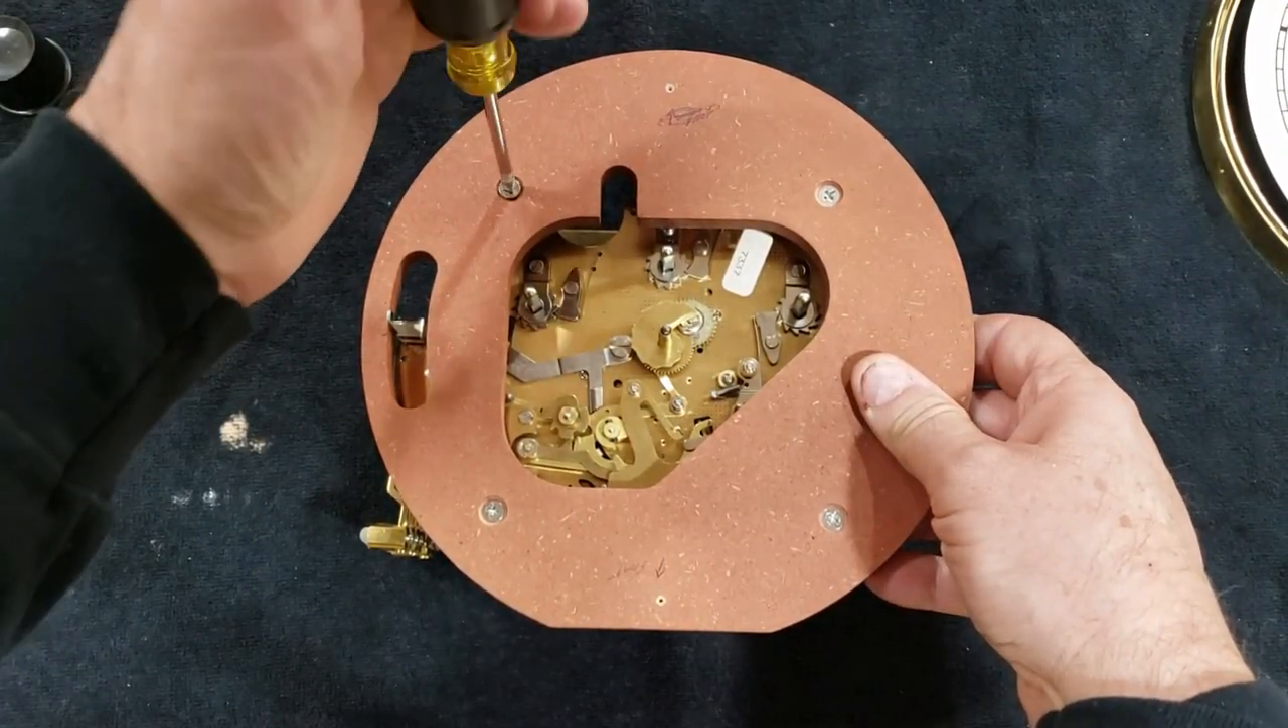All right, now we've got these four screws that have to come off, and that's what's holding the face plate on.